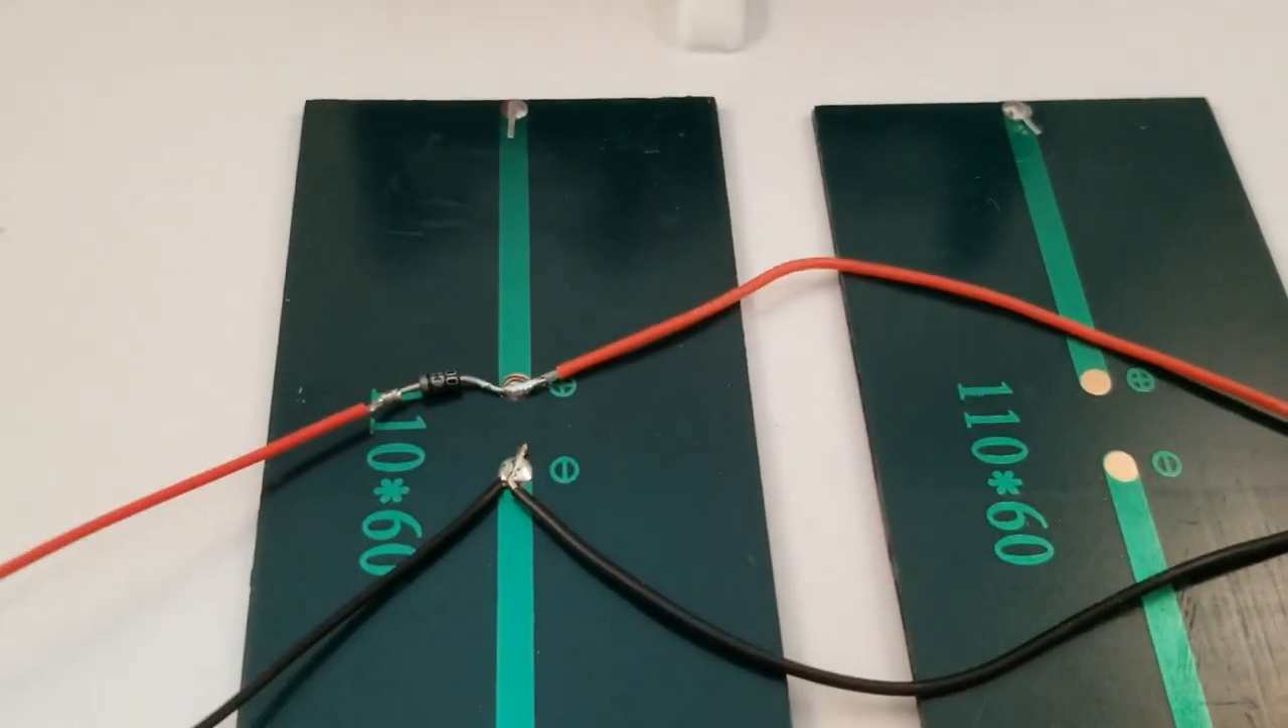But as you can see here, I've installed the diode.